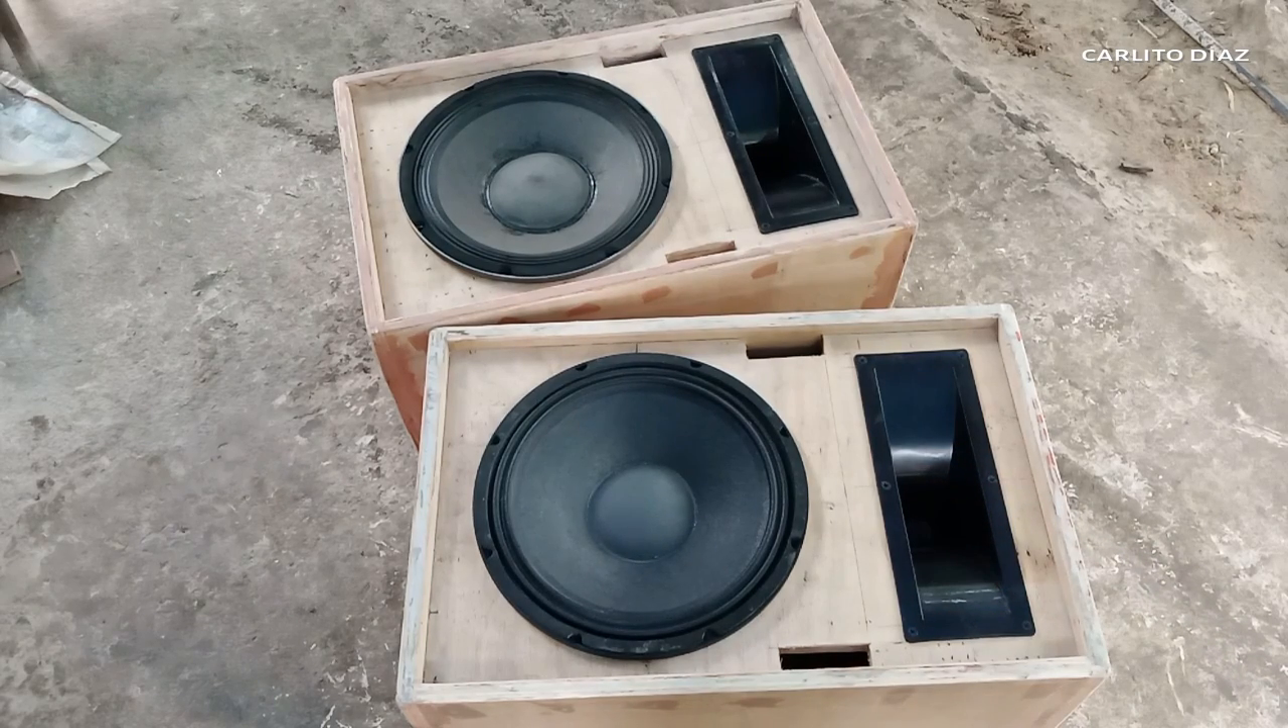So, ayan guys, nakabit na natin yung speaker.